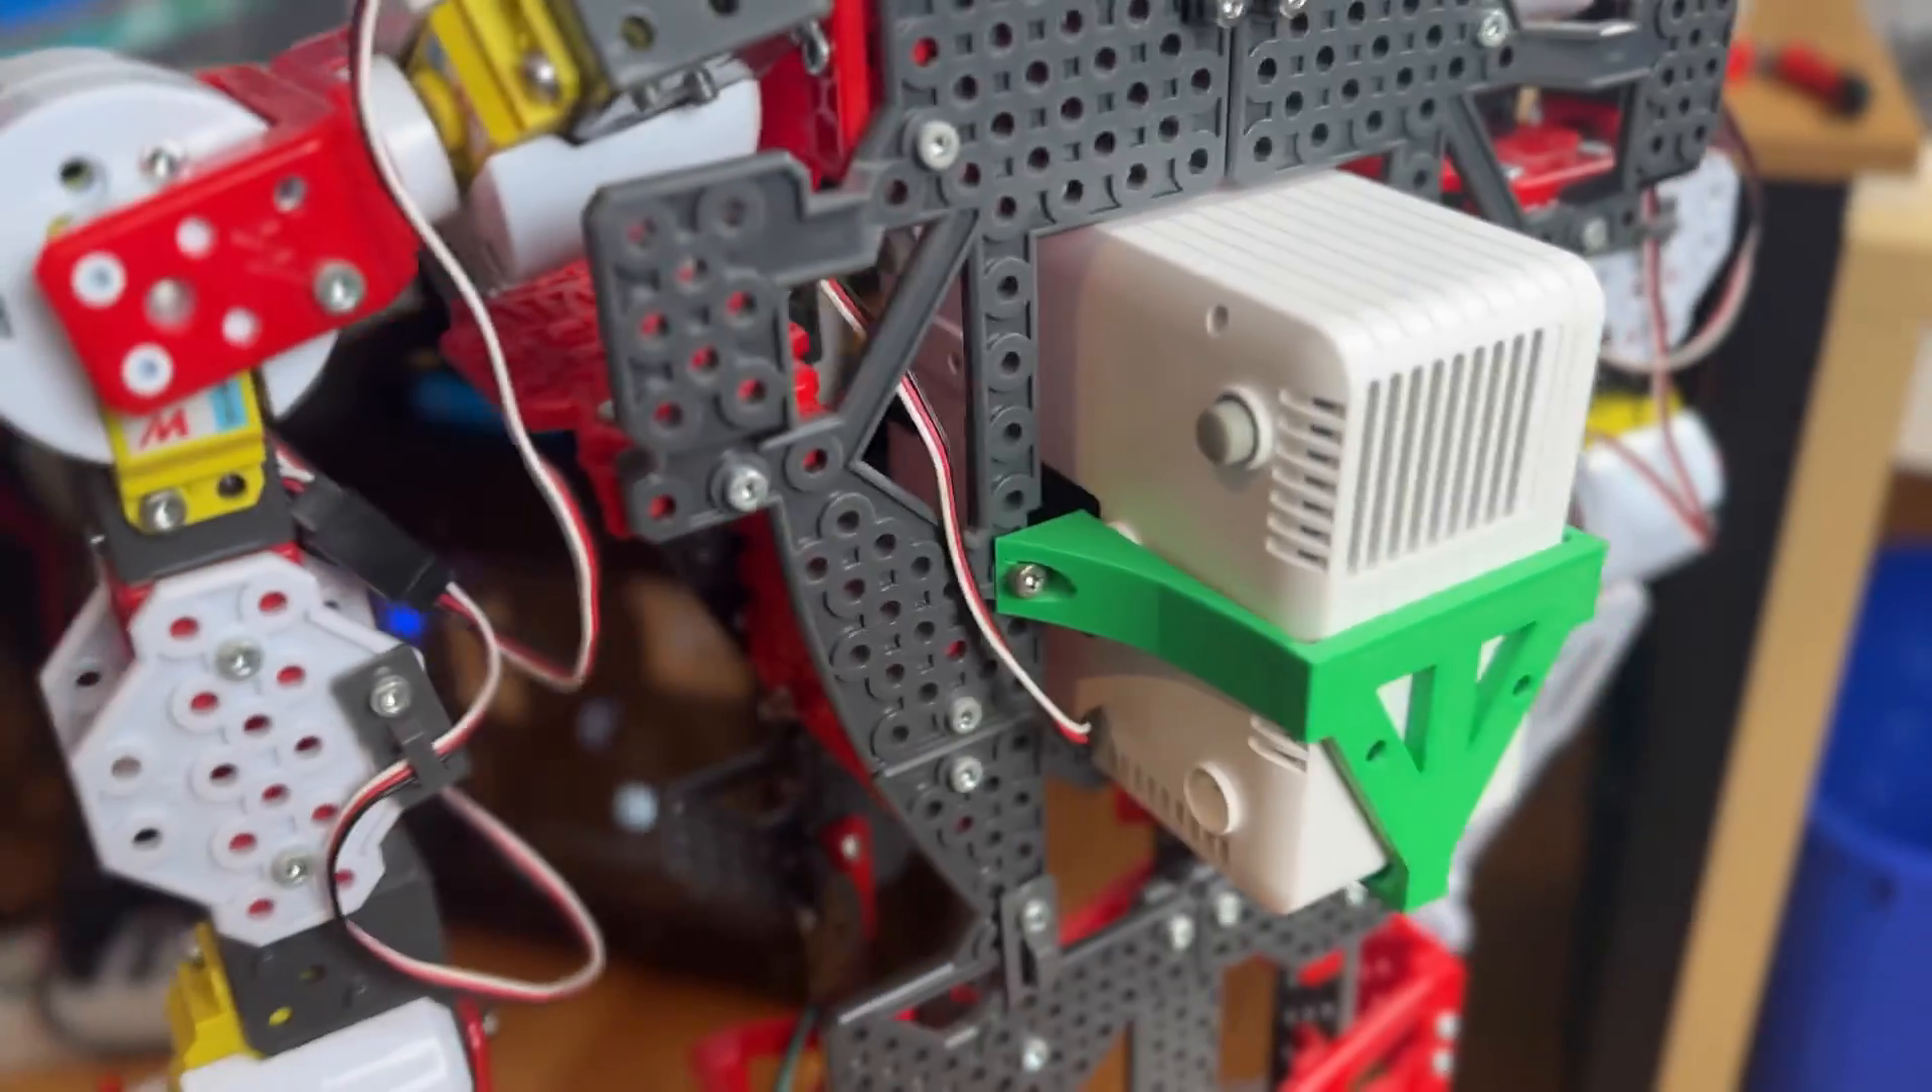So I've got the projector mounted in a way that I'm satisfied with.